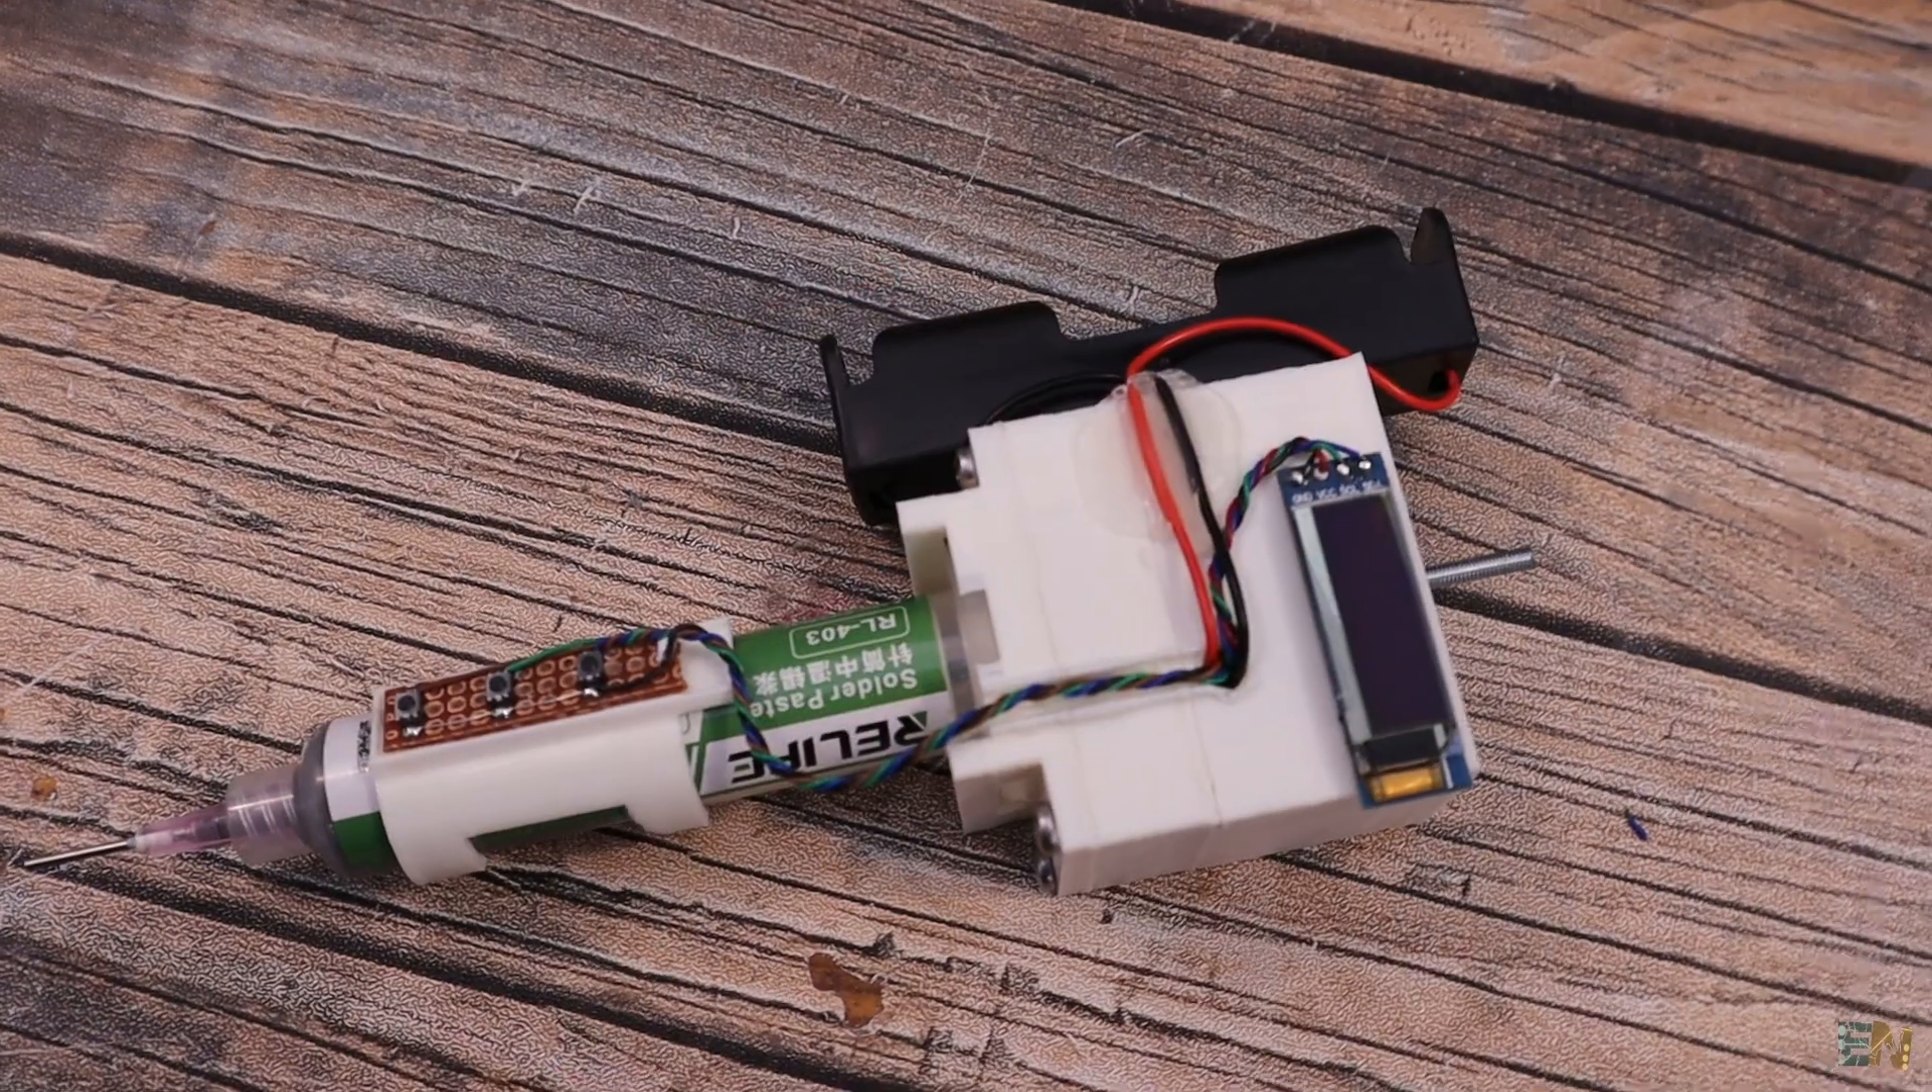I've also glued the OLED screen on the side and yes, I know this doesn't look that good so maybe I will change the case design in the future.